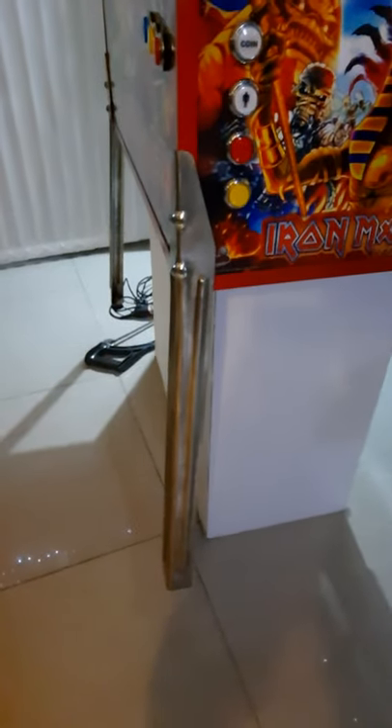Today I've just put these legs on, drilled my finger in the process.